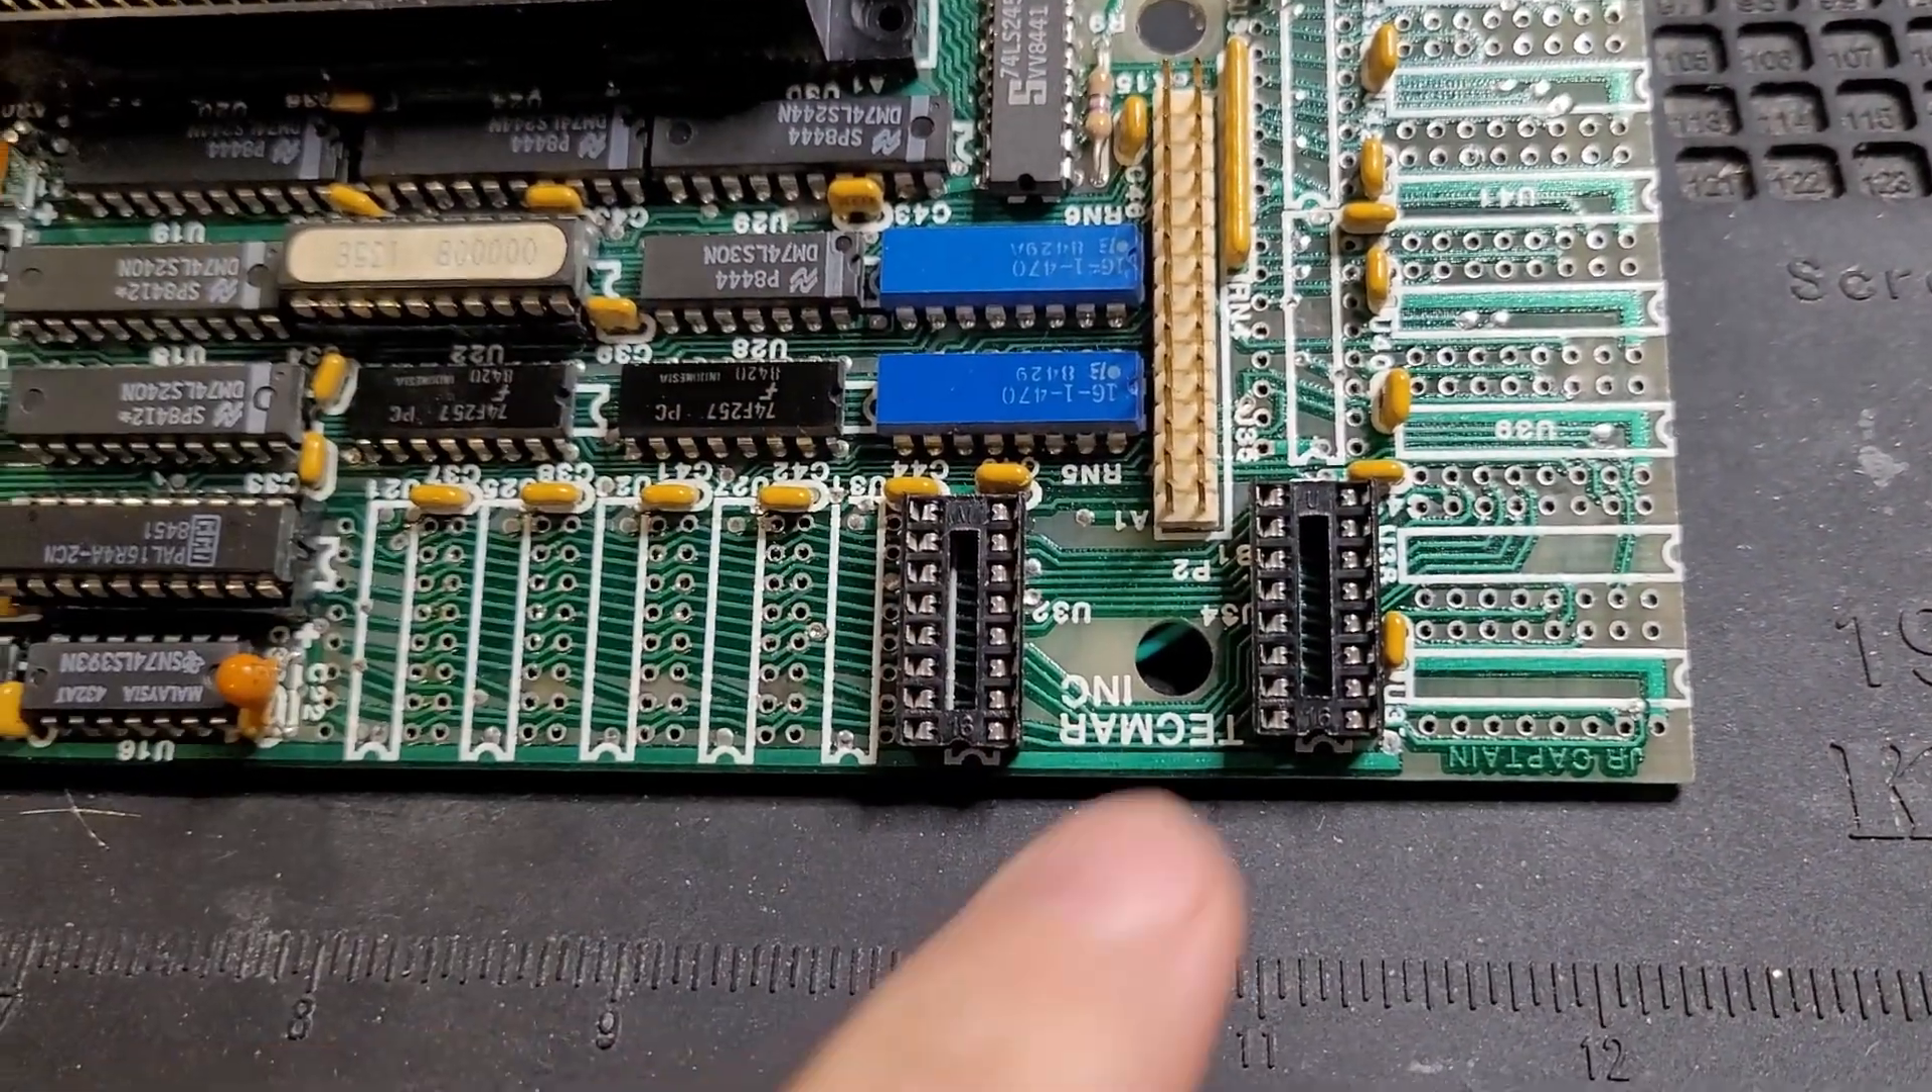I've gotten two of the 16 sockets in place here.